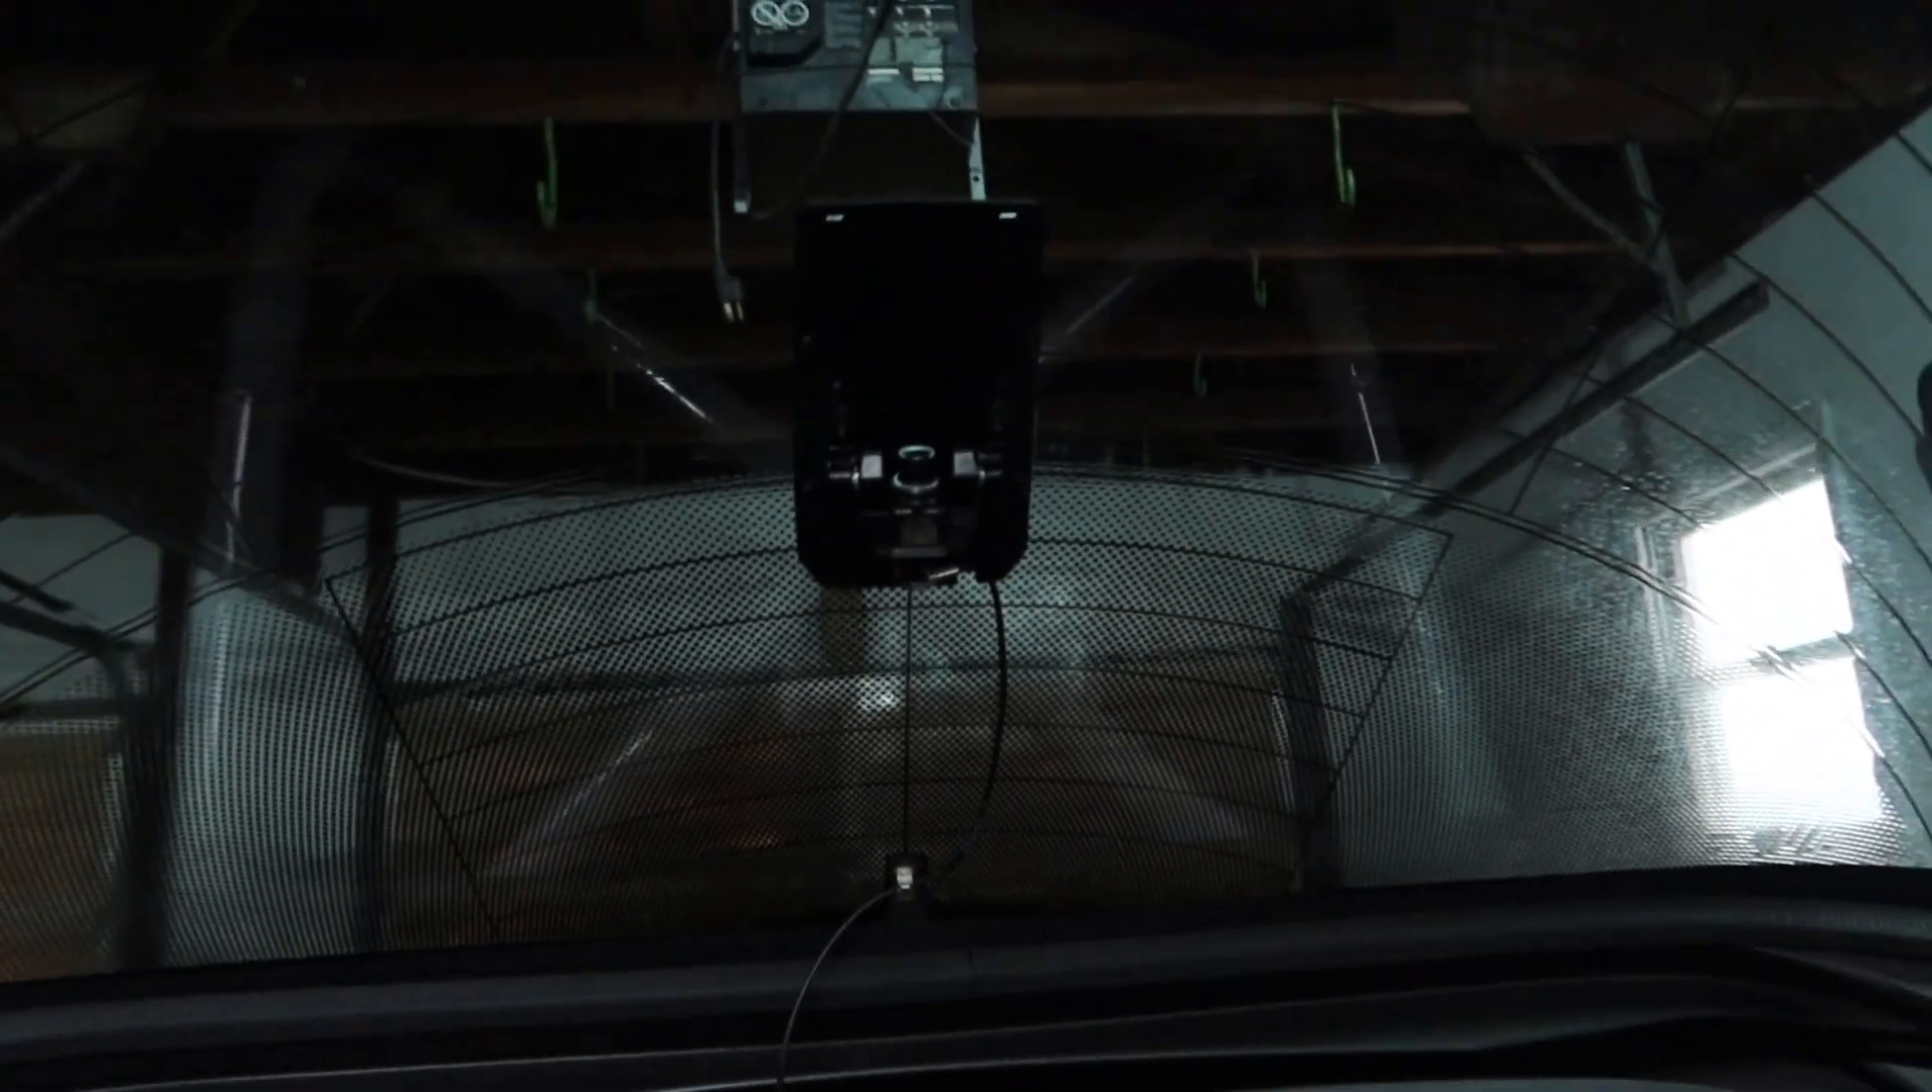So, as I open this up, you can see that we got the camera mounted to the glass there.